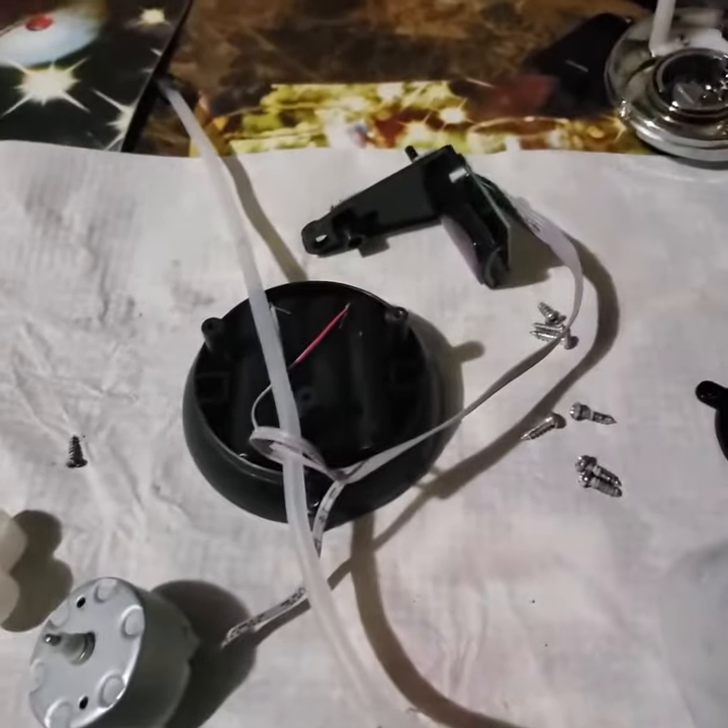I unscrewed every single thing just using a knife I took out all the screws.